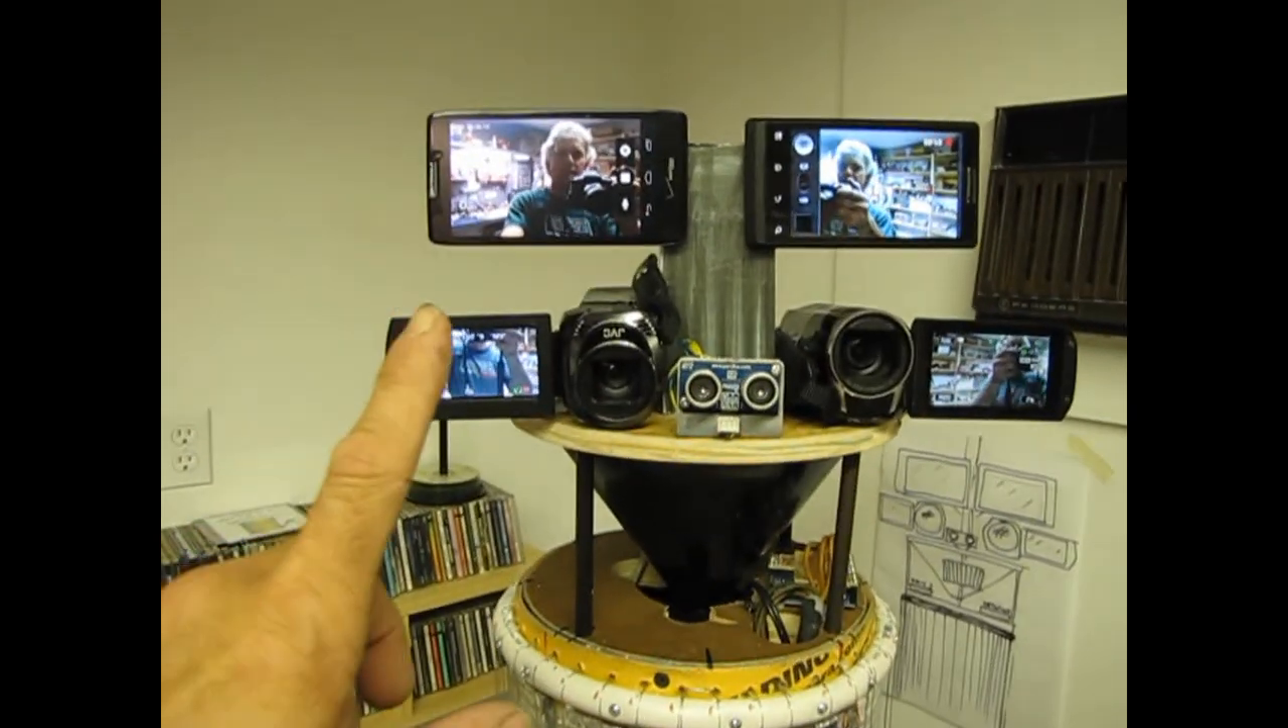So here's photon with all cameras mounted up on the head.